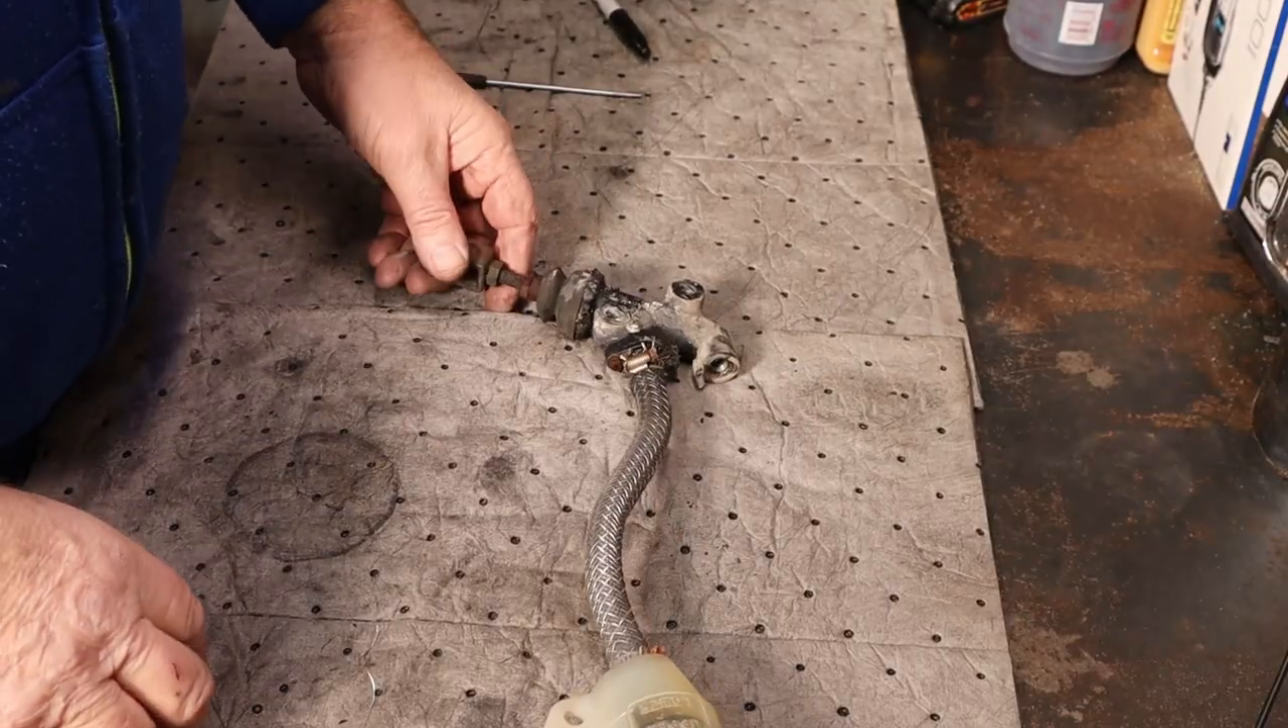All righty, we got our rear master cylinder off.